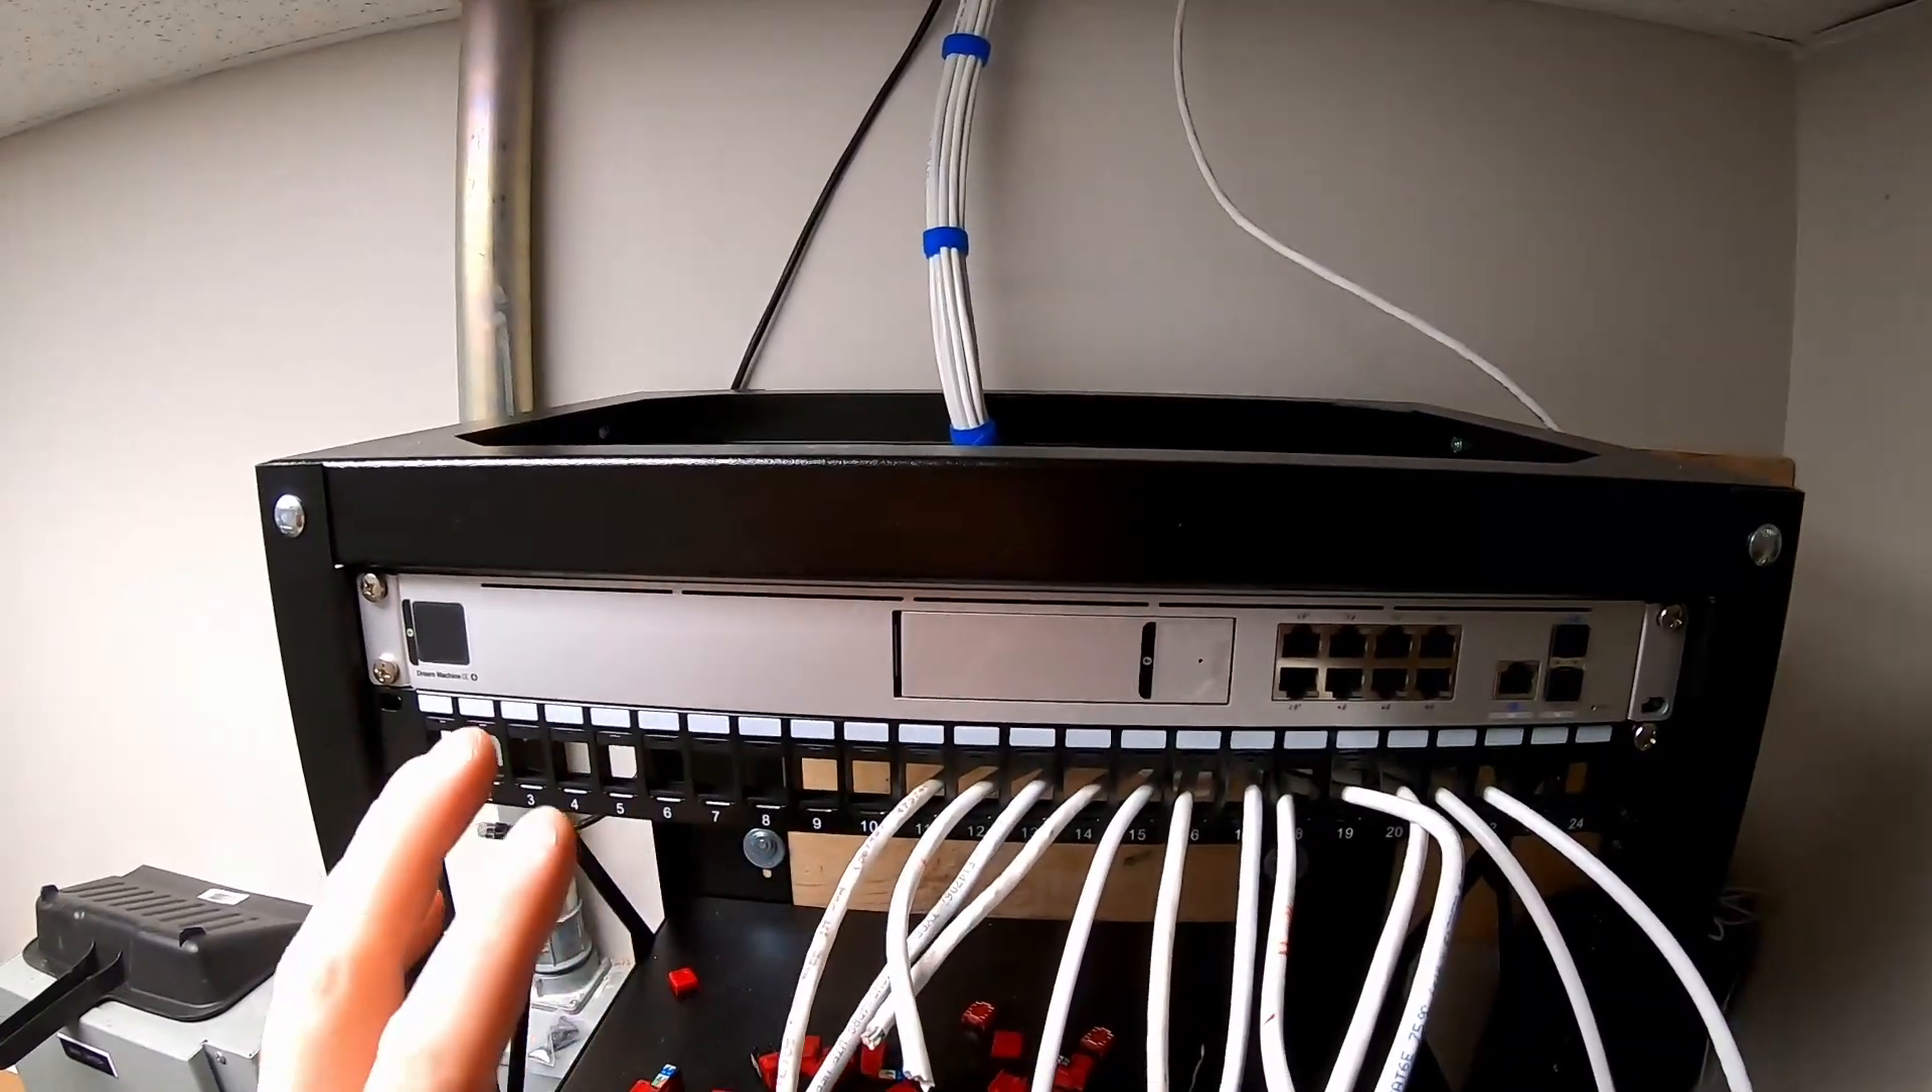Okay, so you can see that I have the patch panel in, and then we have our cables already pushed through the holes.